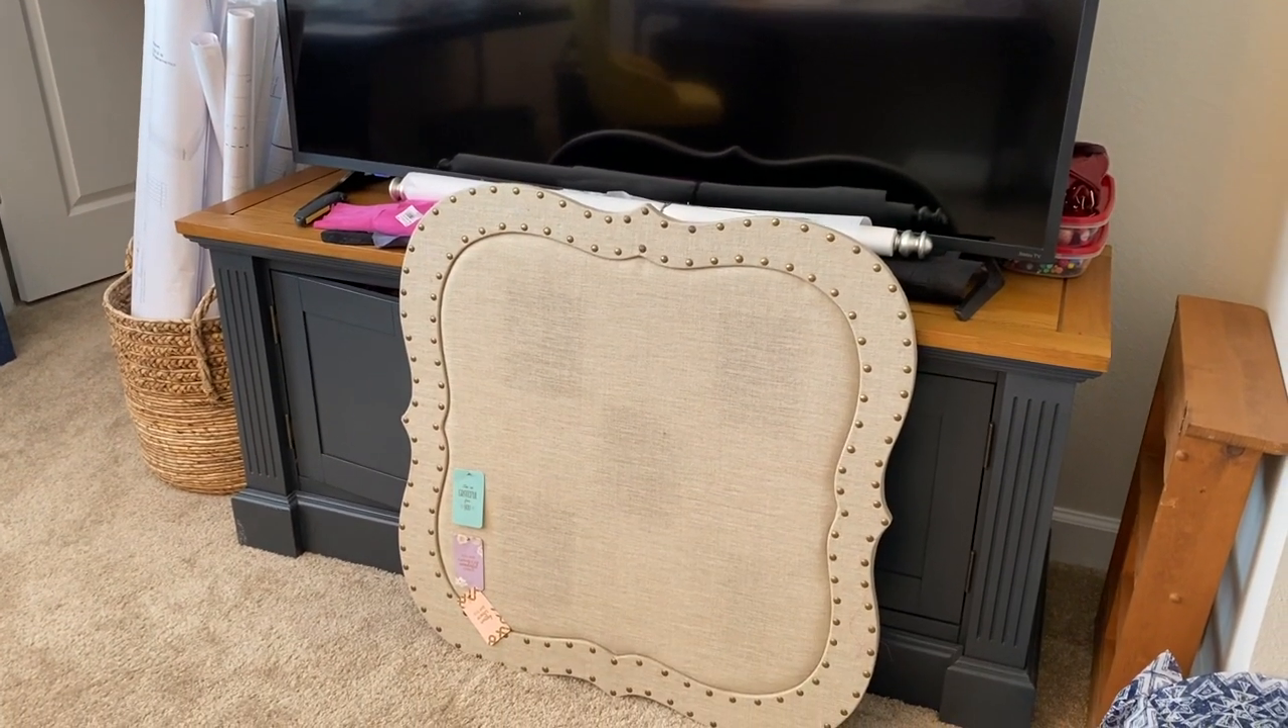I have two things that I still need to hang up on the wall. This being one of them. It's my bulletin board.